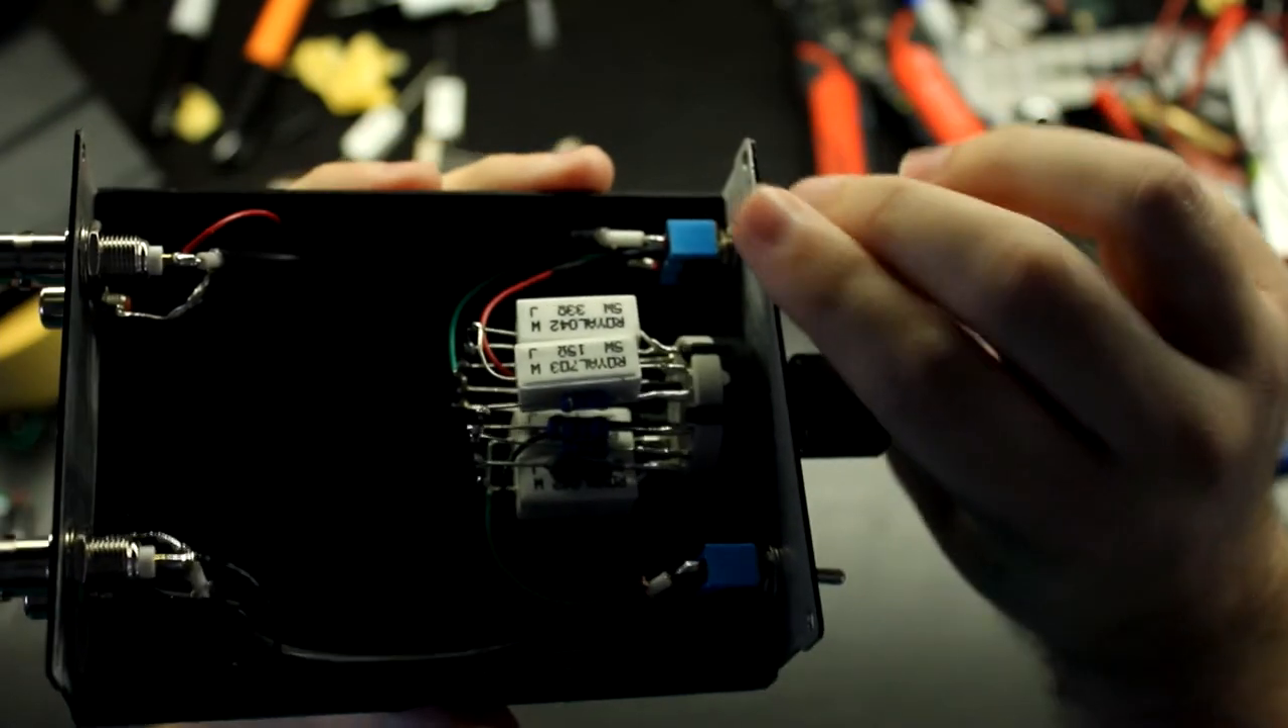All the resistors have been placed and soldered, painstakingly soldered.